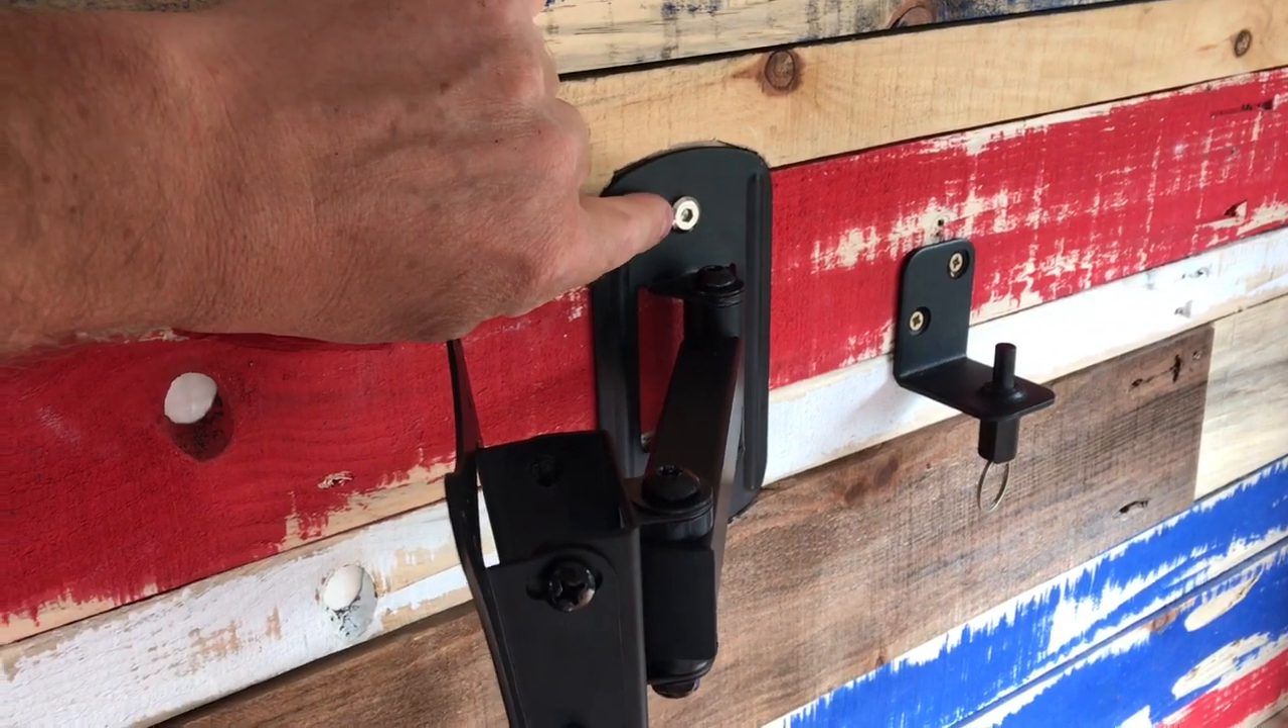So the brackets now on the wall.